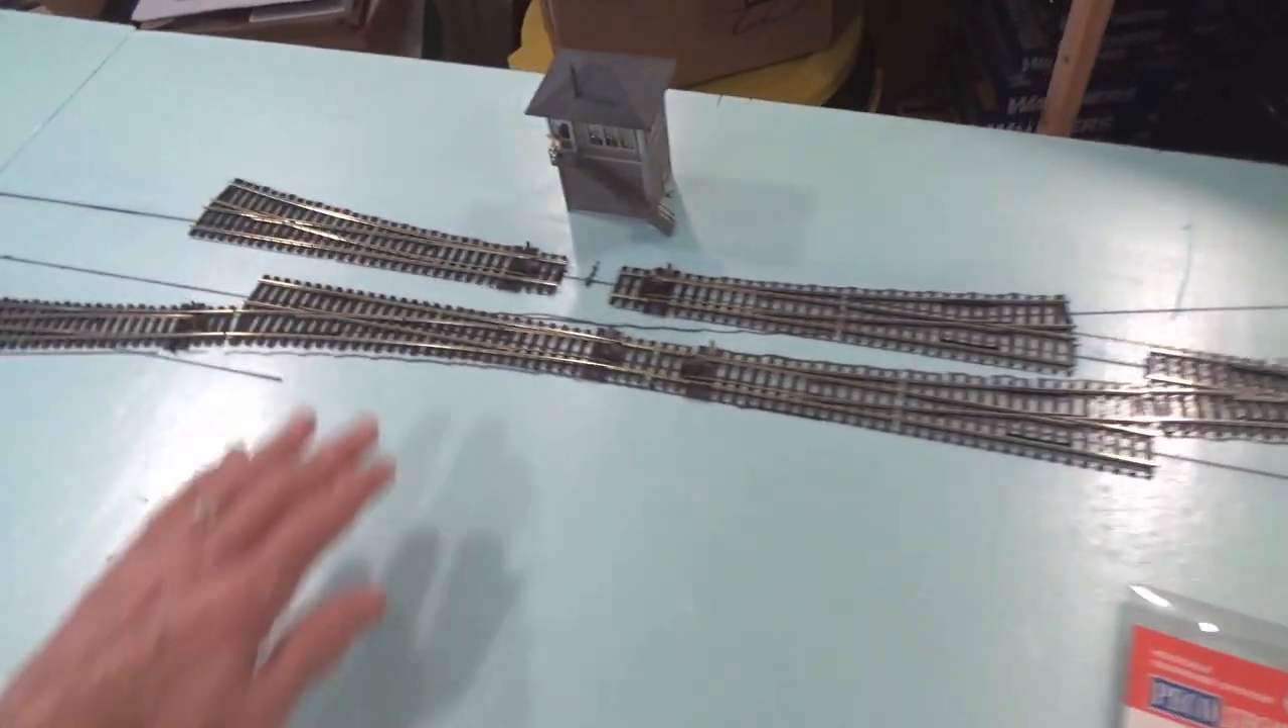So we've got all of the turnouts in place there all laid out.